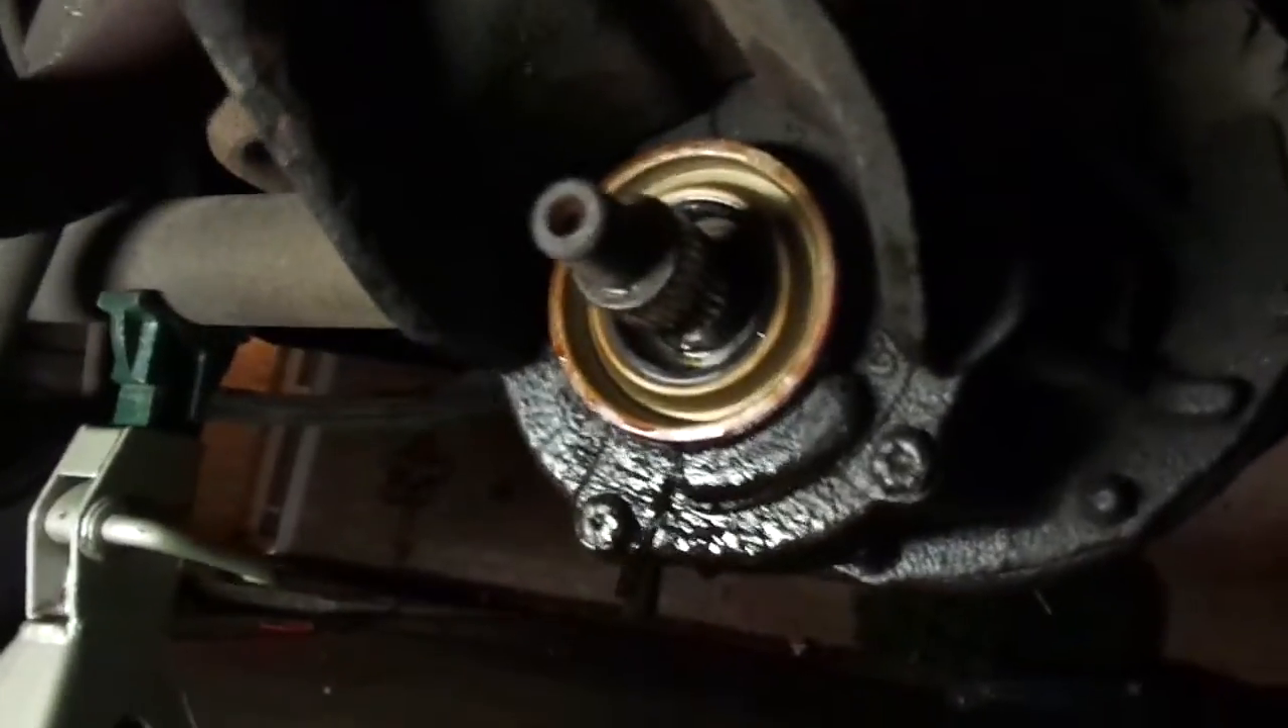New seal is in.